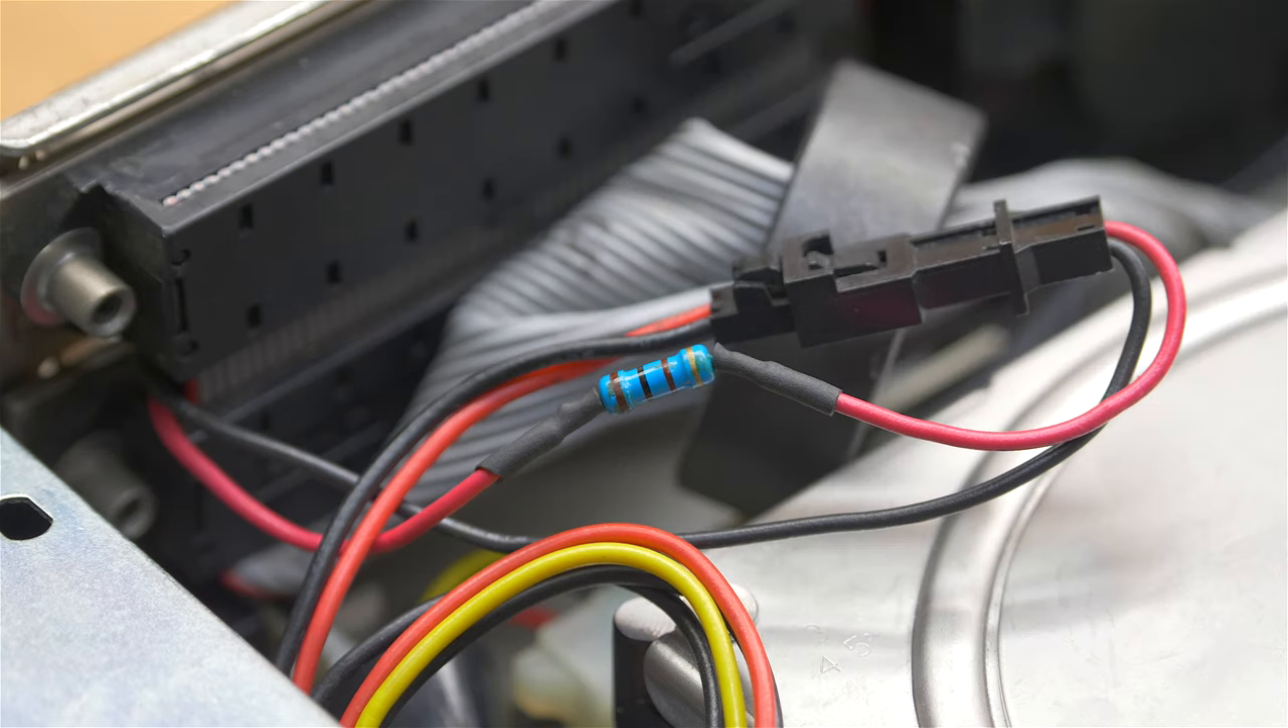To make it a little bit quieter, I put a resistor in line with the red power wire.